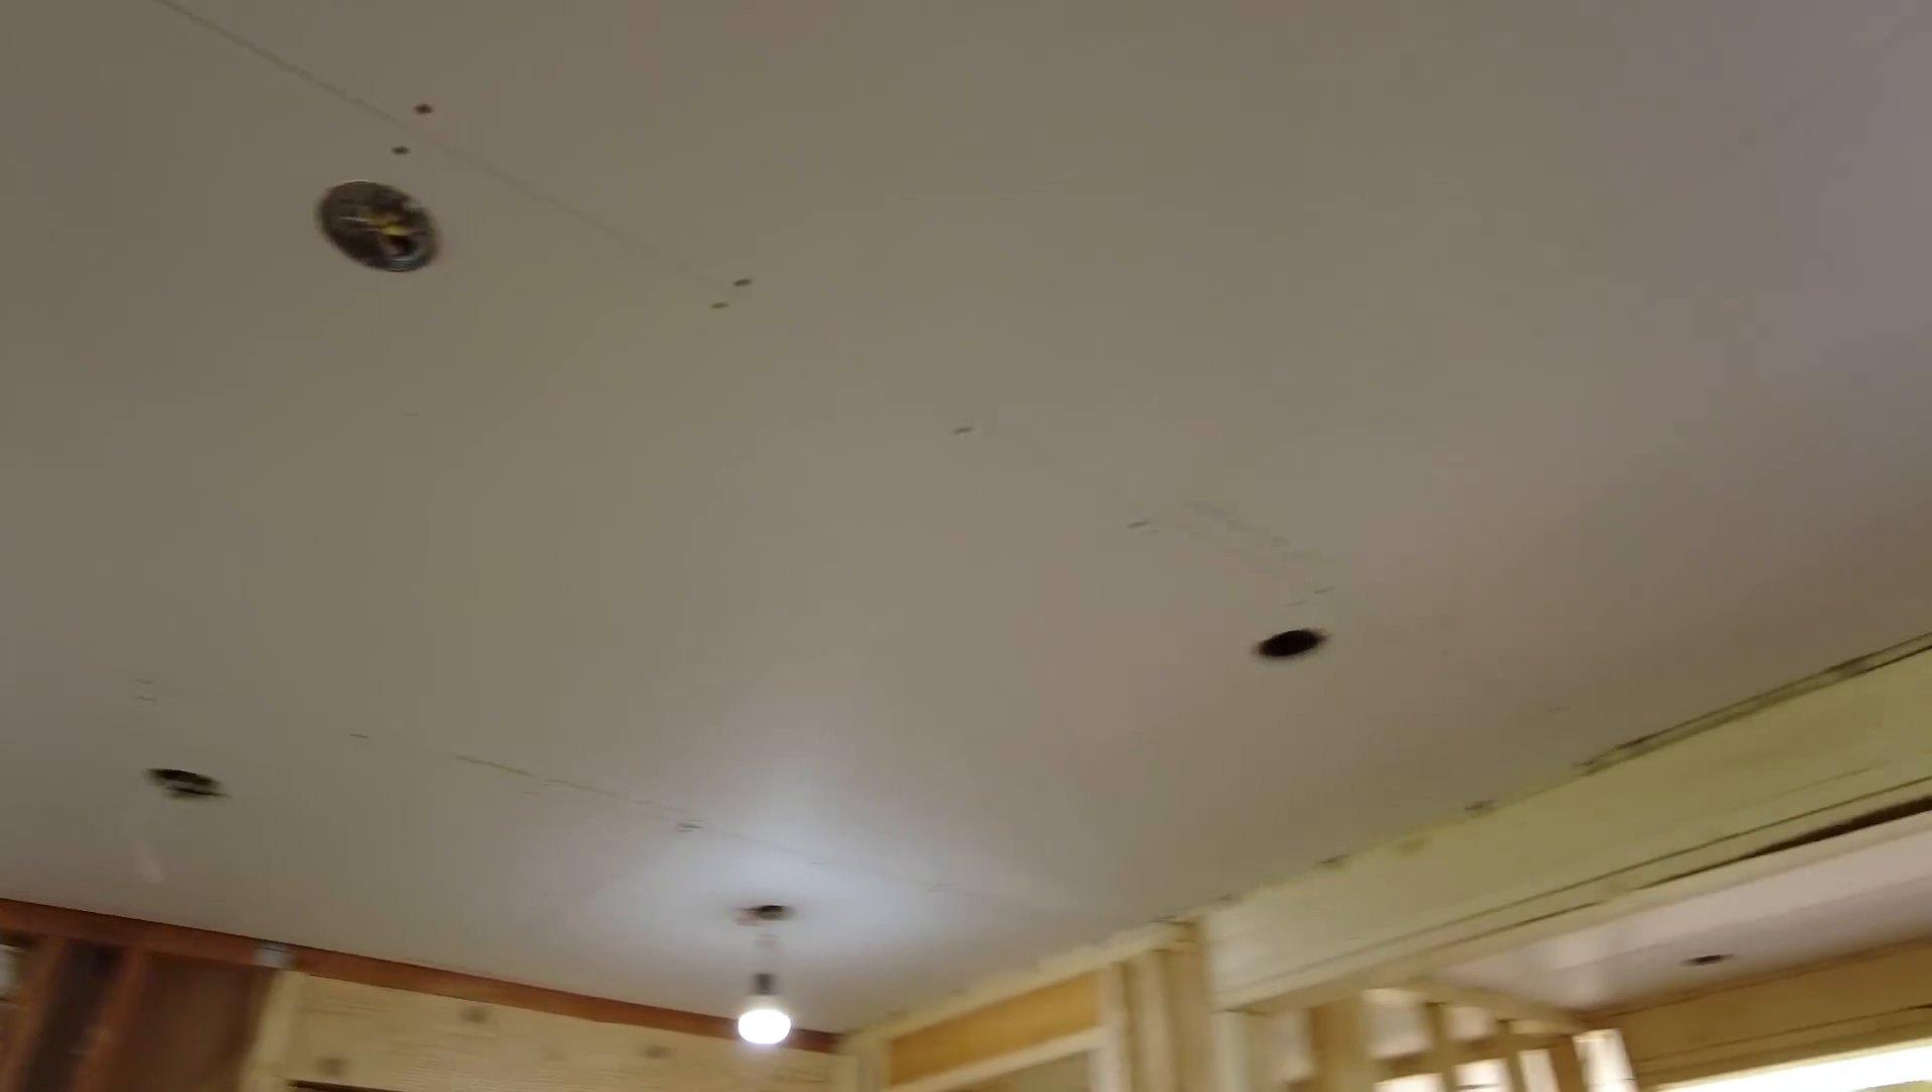We got the whole kitchen area. Ceiling sheets are up.